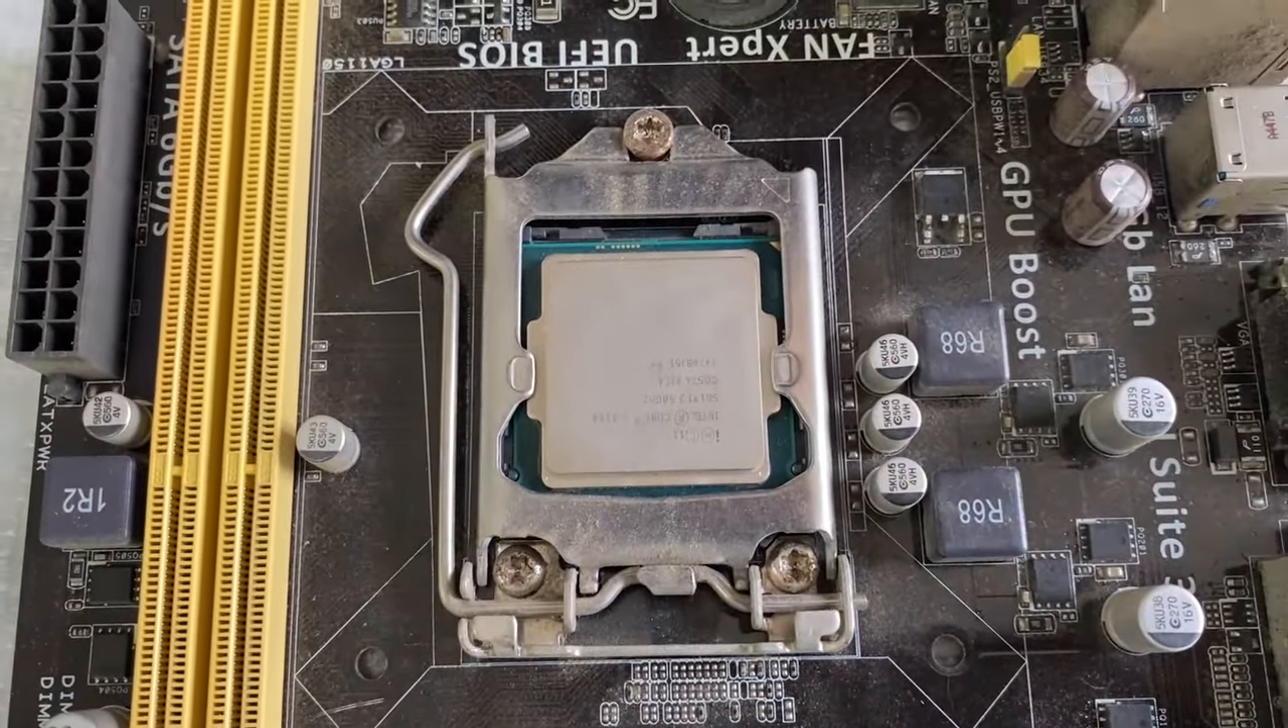And then, nakalock na yung ating CPU sa CPU socket.